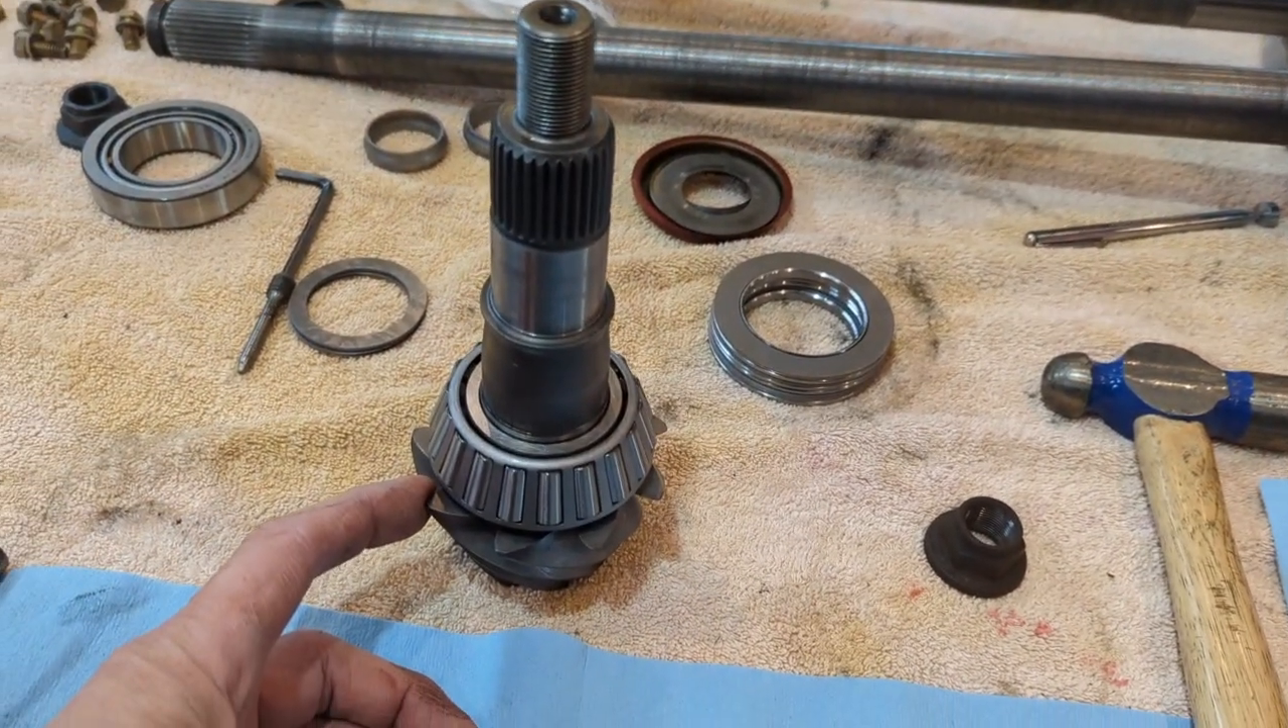And we have the bearing, the pinion head bearing pressed onto the pinion.